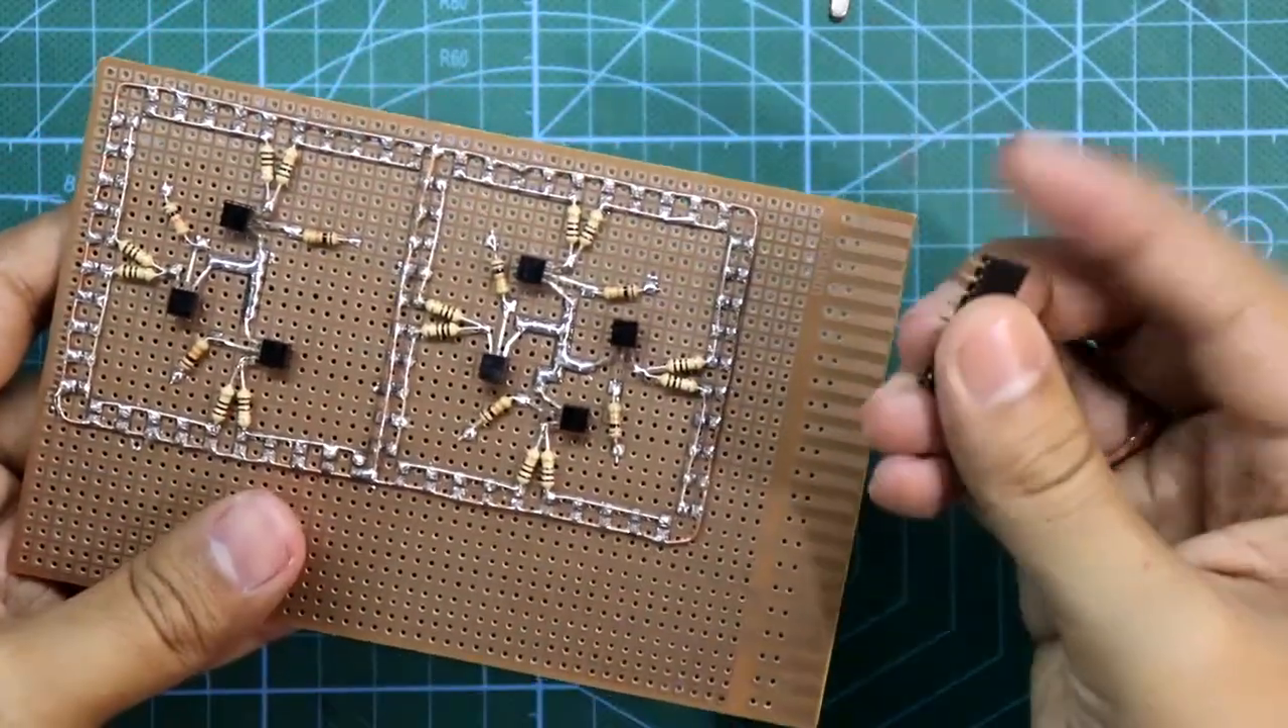So this is how I have completed all the soldering.